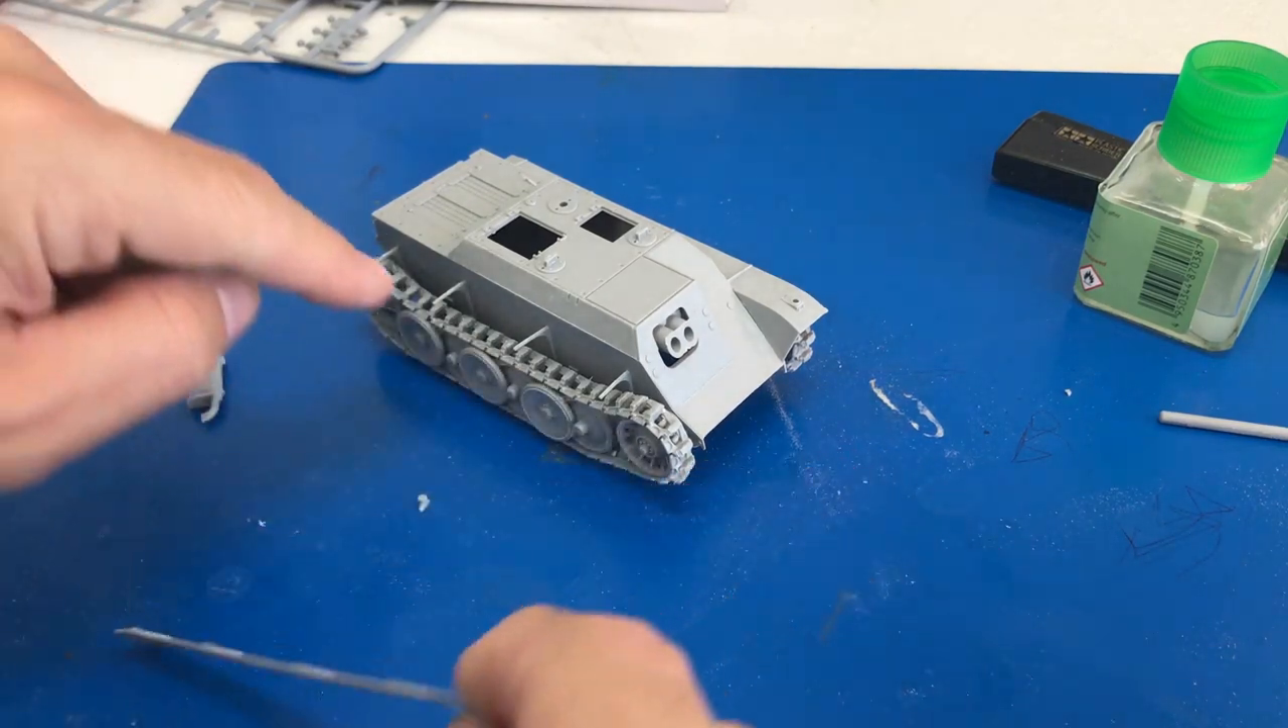And then we've glued the top down, the top of the hull down to the lower hull.